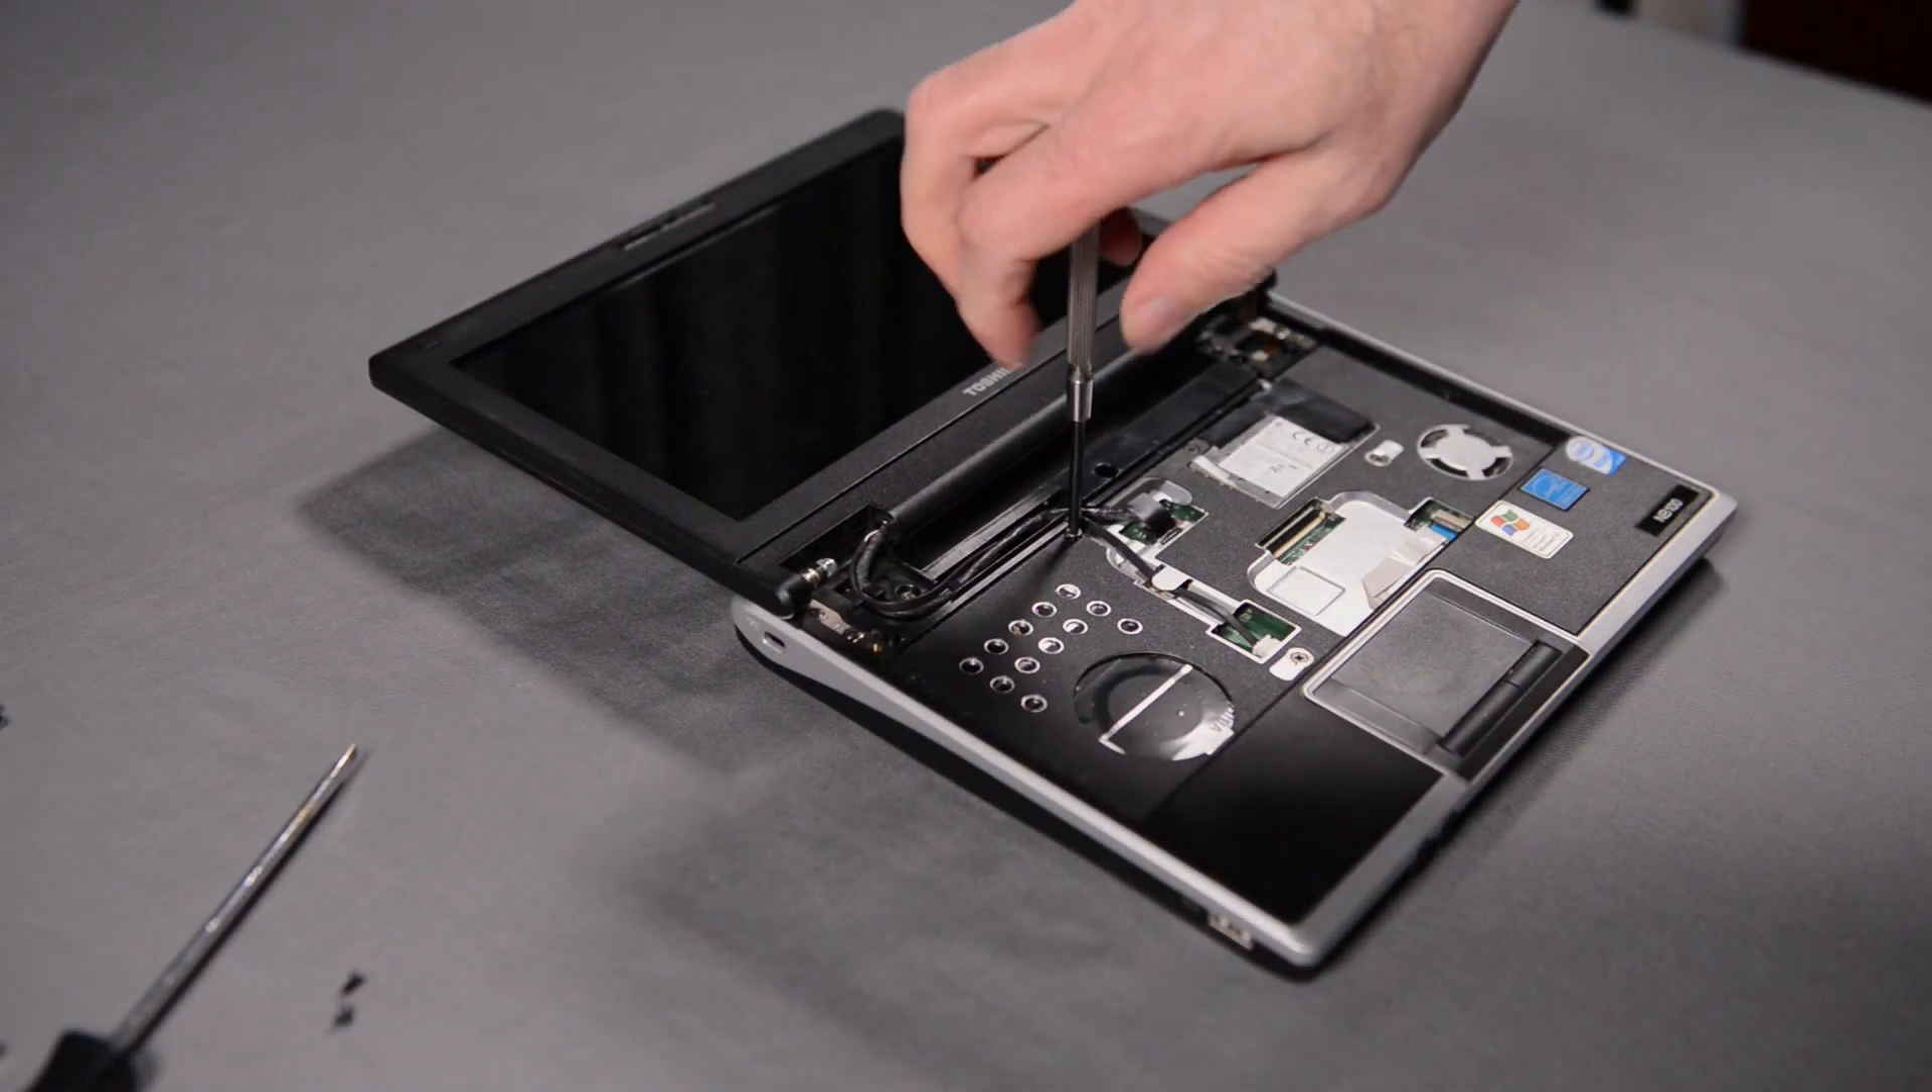With the keyboard out of the way, I start to remove the screws that hold the palm rest in place.